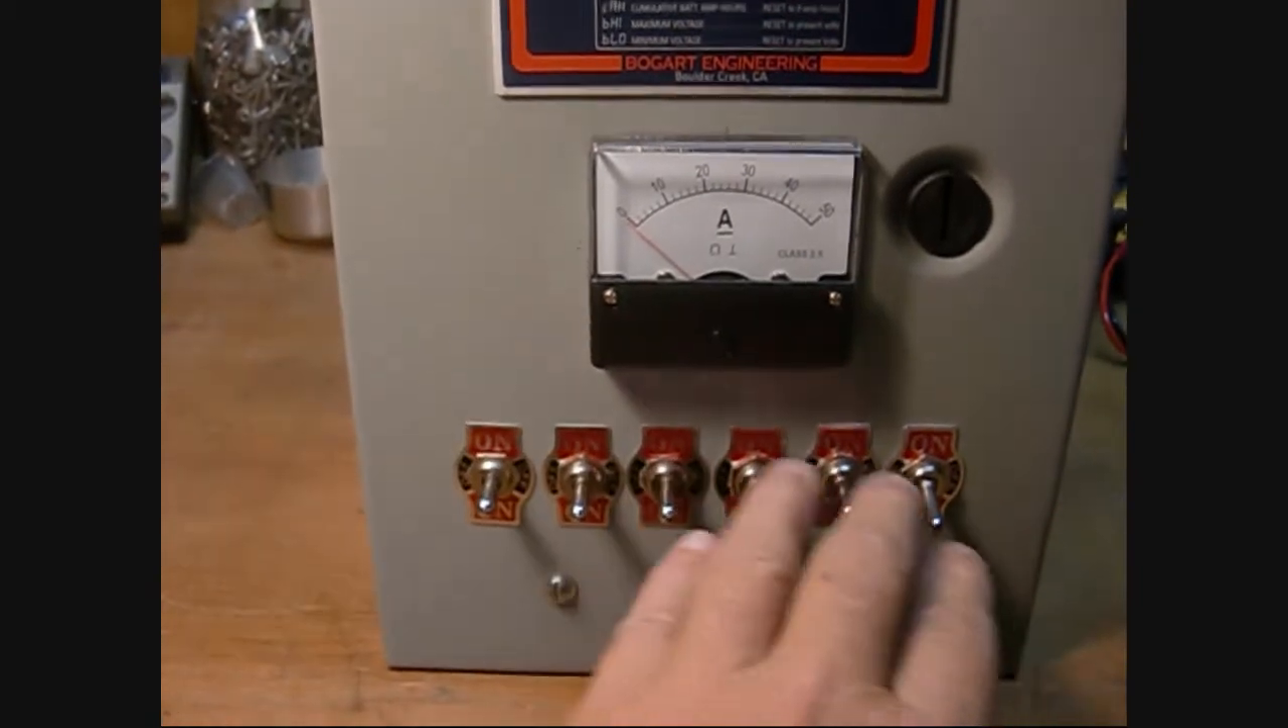You can see I got the switches along the bottom I got my 50 amp ammeter in the center.